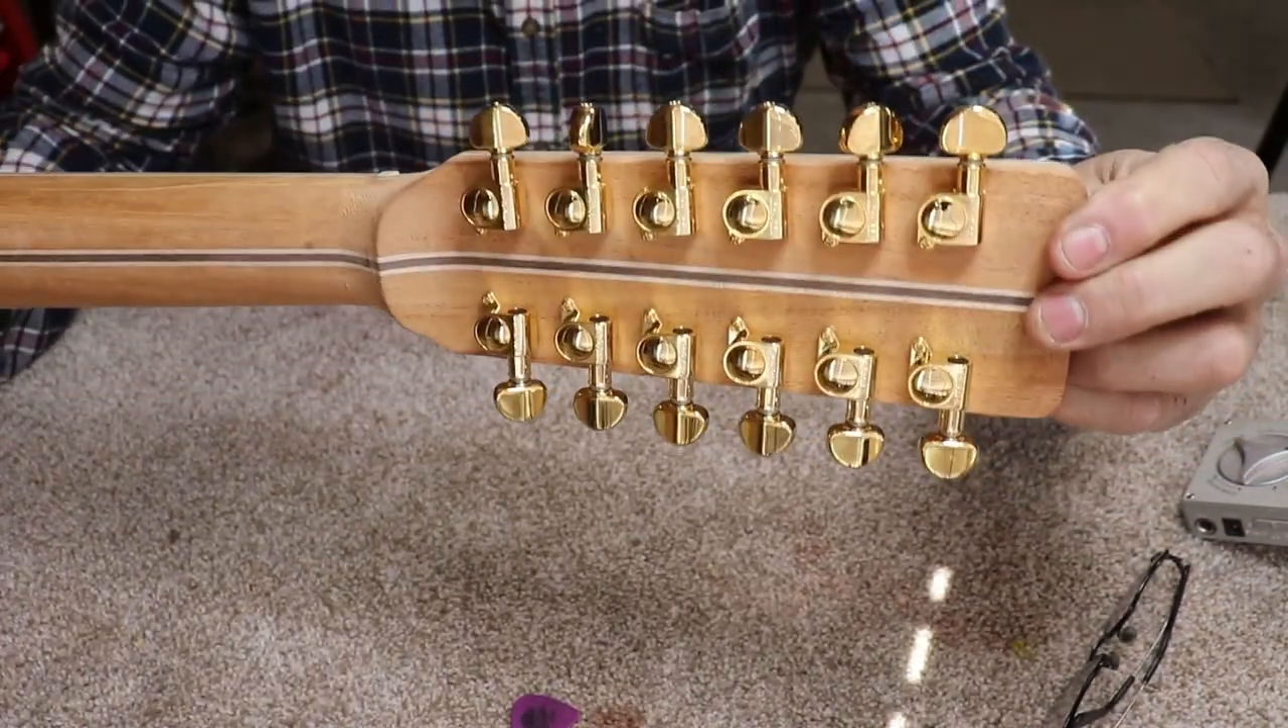Off camera I've made a lot more progress you can see I've got all the tuning keys on there. Got them all lined up real nice. Got all the screws in place.